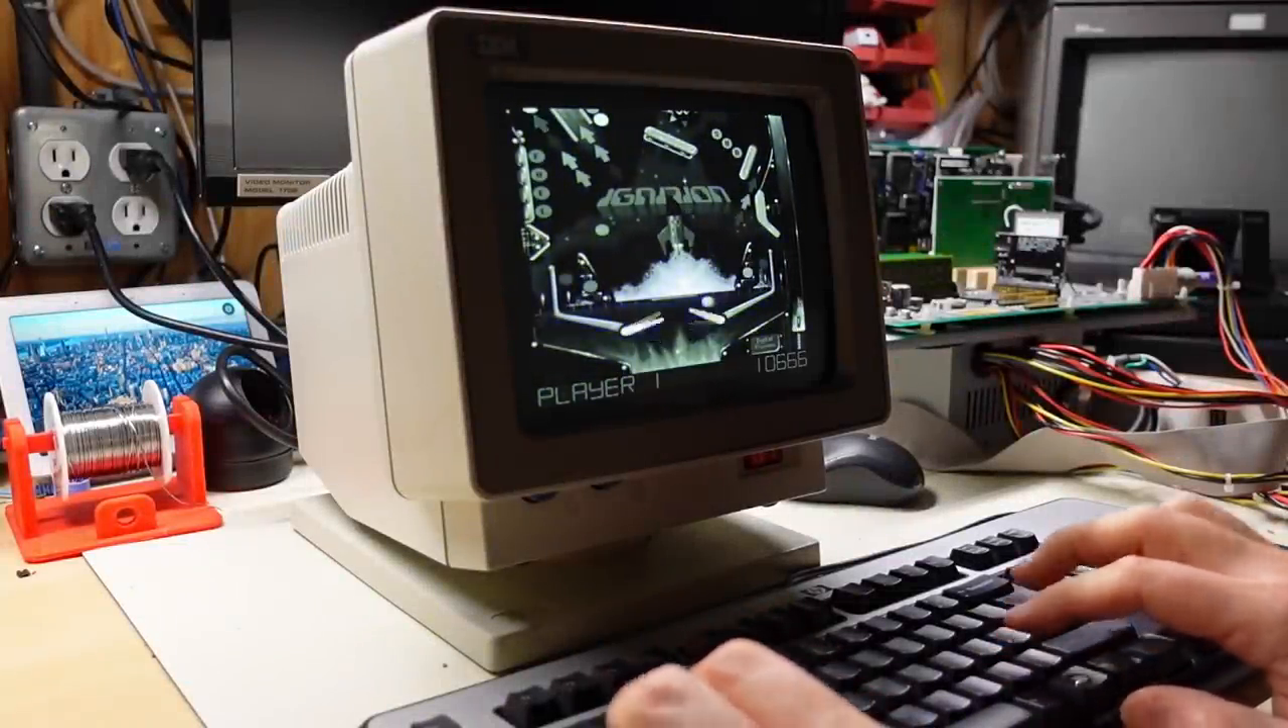We're done. The IBM monitor came together. I didn't even have any extra screws in the end and there are a lot of screws that hold together this overbuilt, complicated monitor.